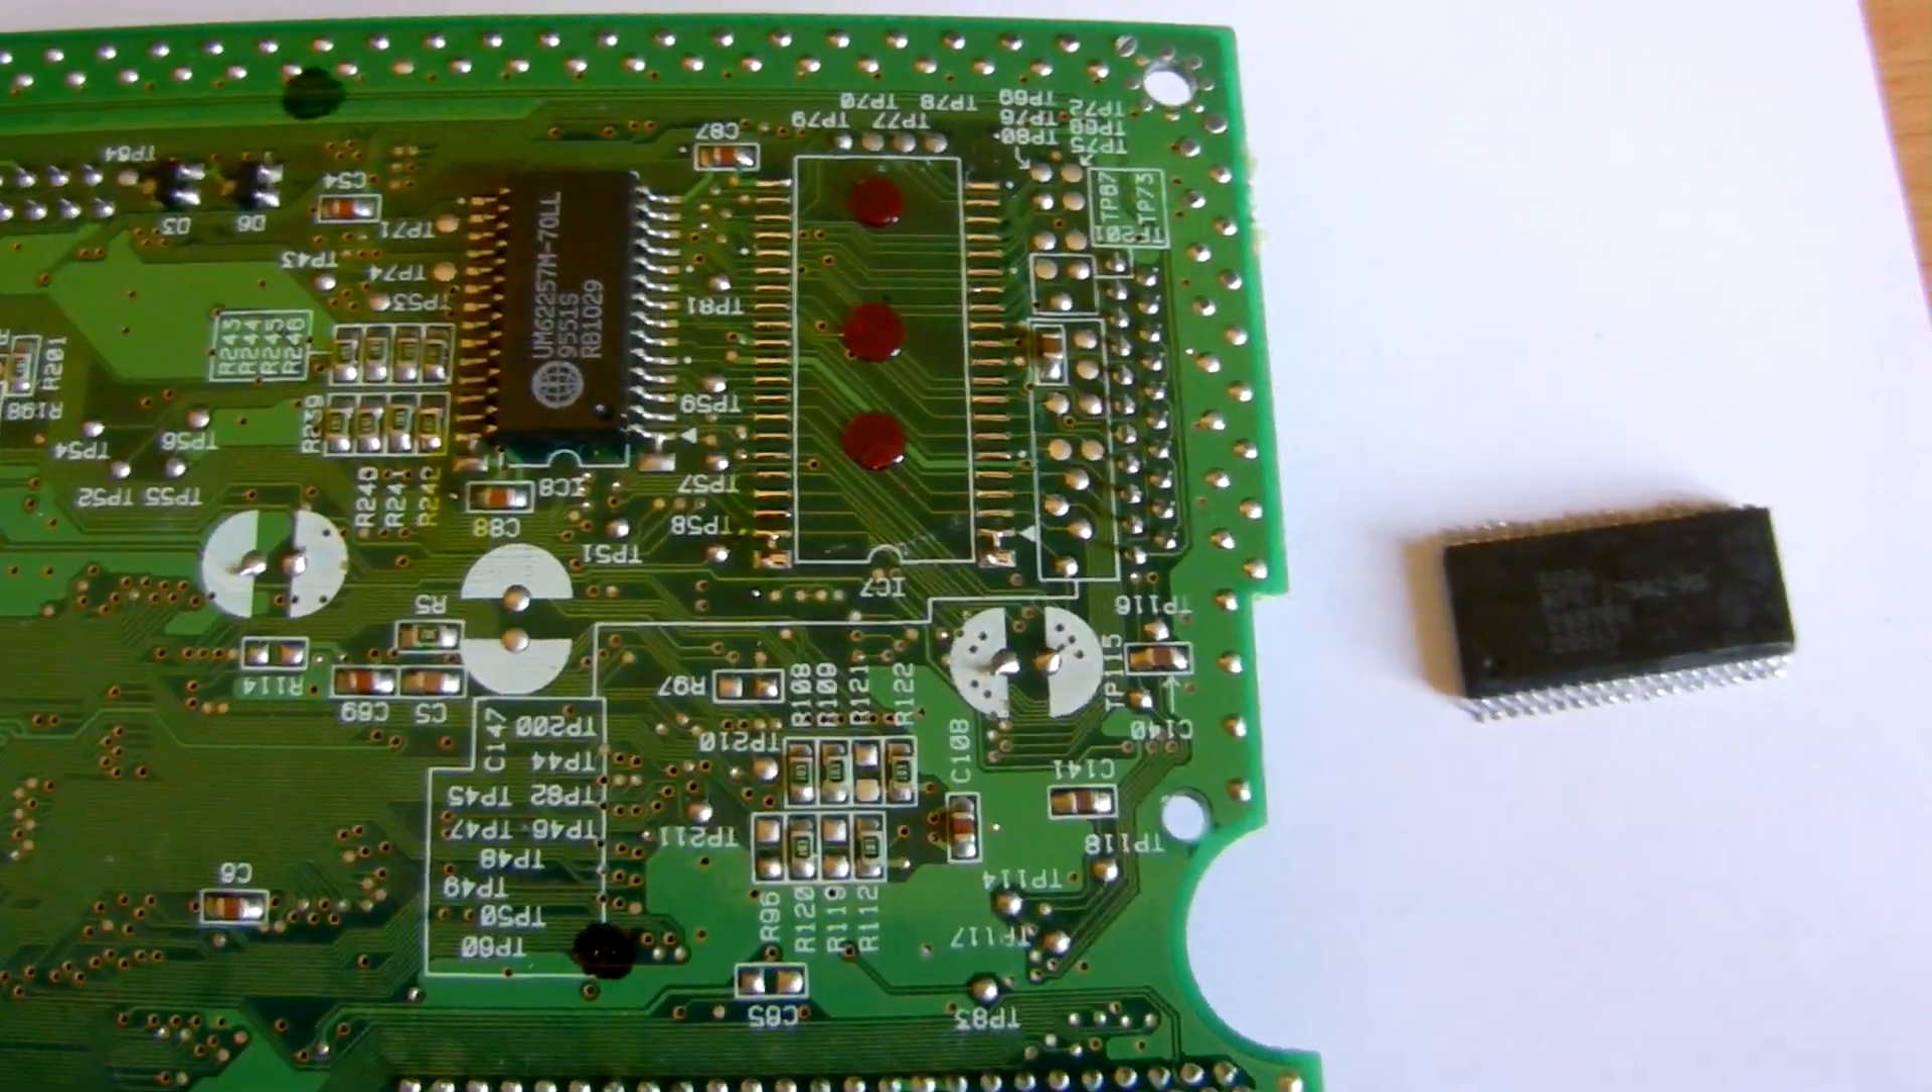So I've managed to remove the original BIOS chip.